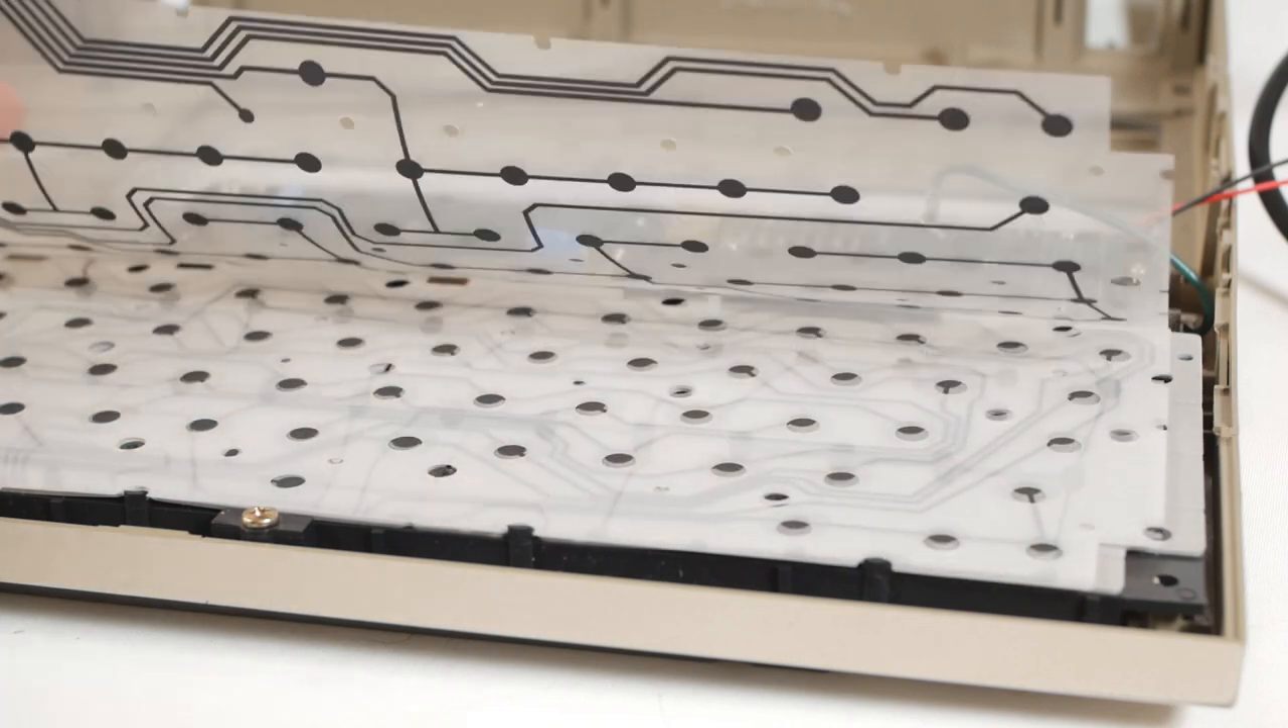So after removing about 1 million screws and desoldering the buzzer, I can finally remove the base plate to reveal the keyboard membrane.